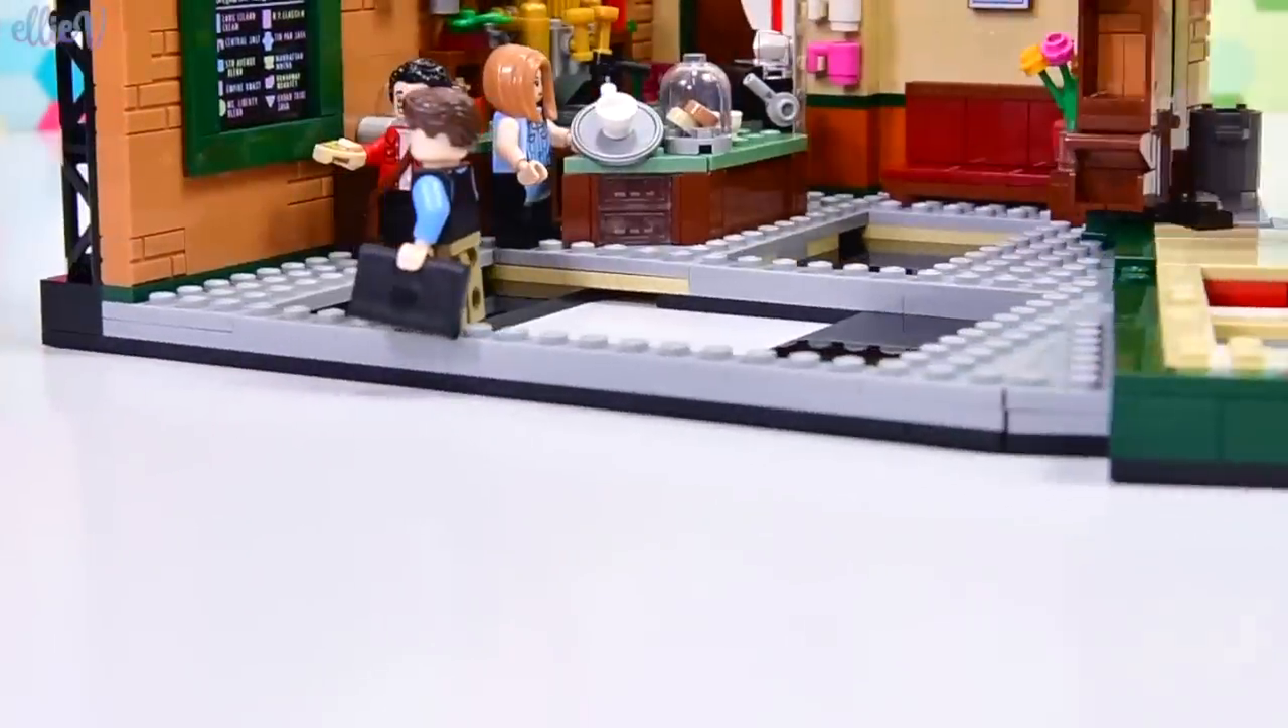I do not like, I do not like that serving tray. It doesn't sit flat.